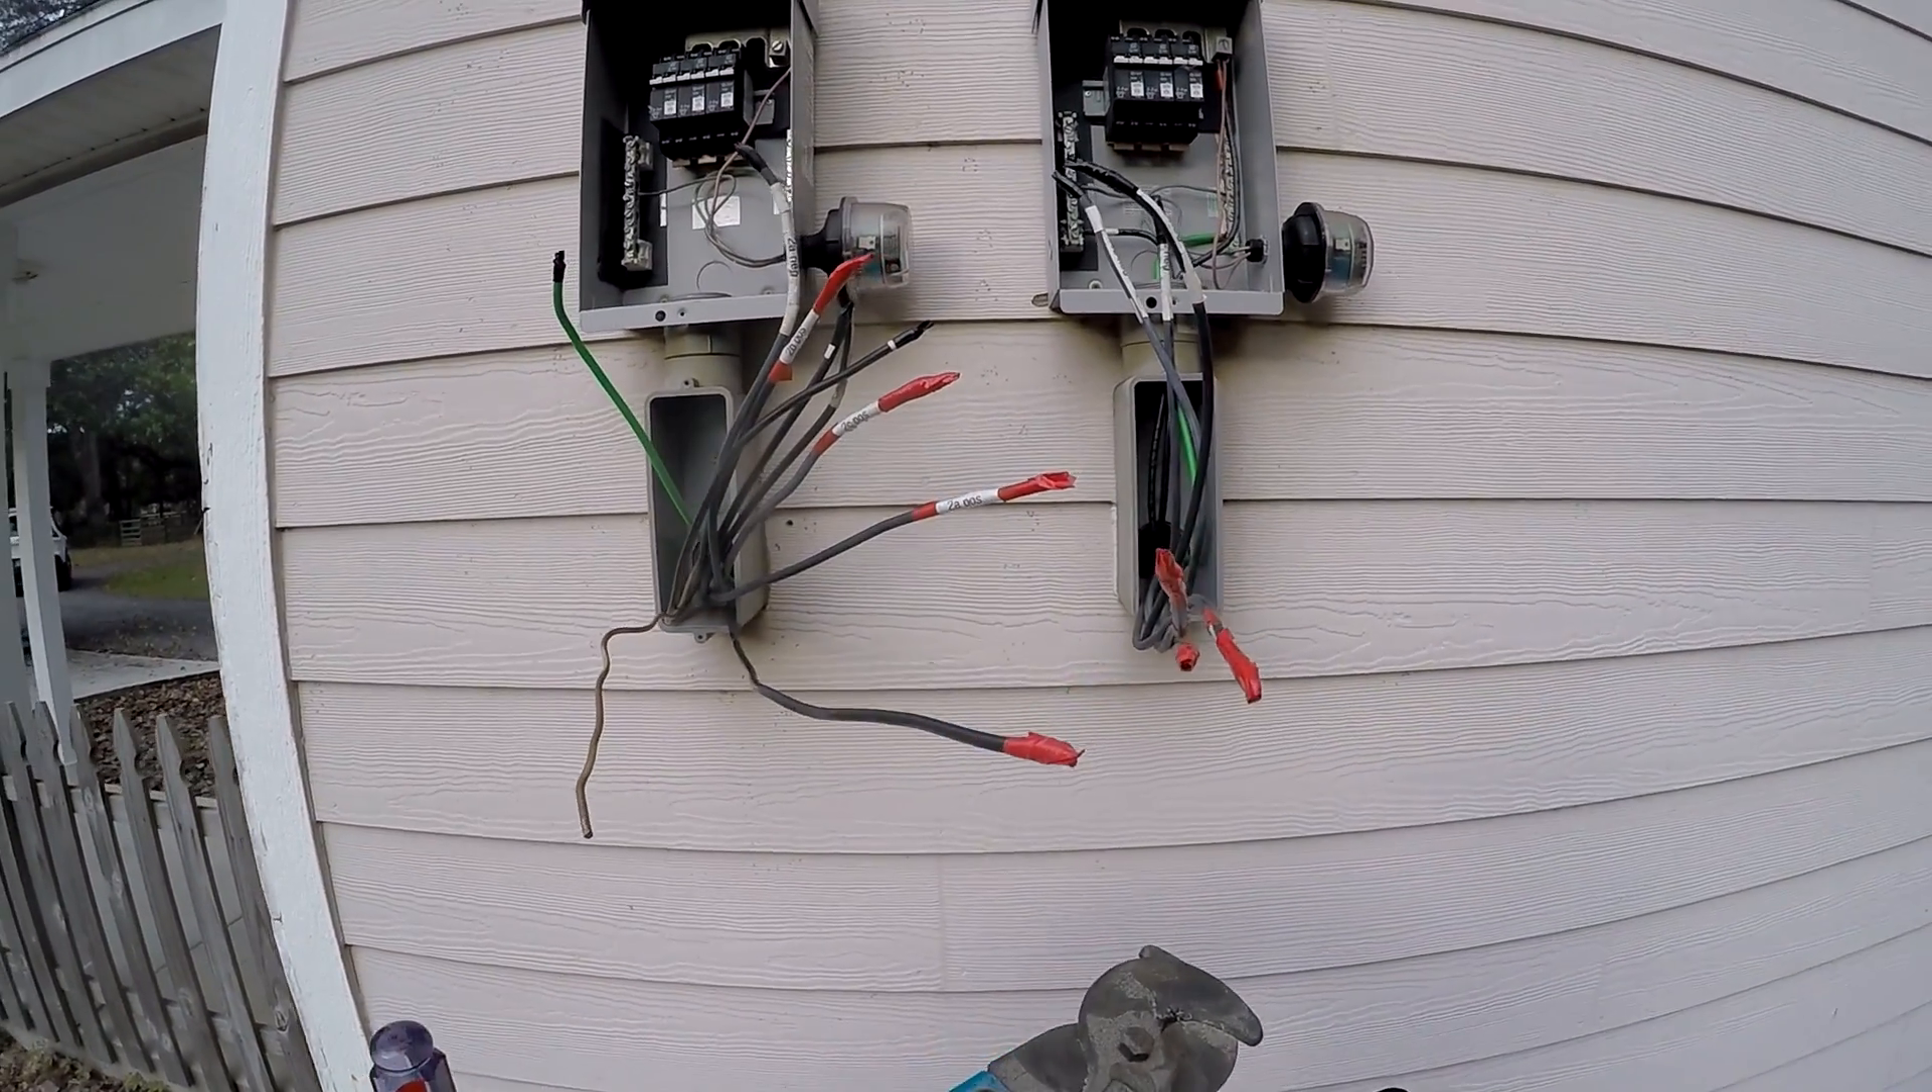Alright, so I got all the wires pulled off of the combiner boxes. I cut them all off and taped them up because when the sun comes up these are going to be hot.